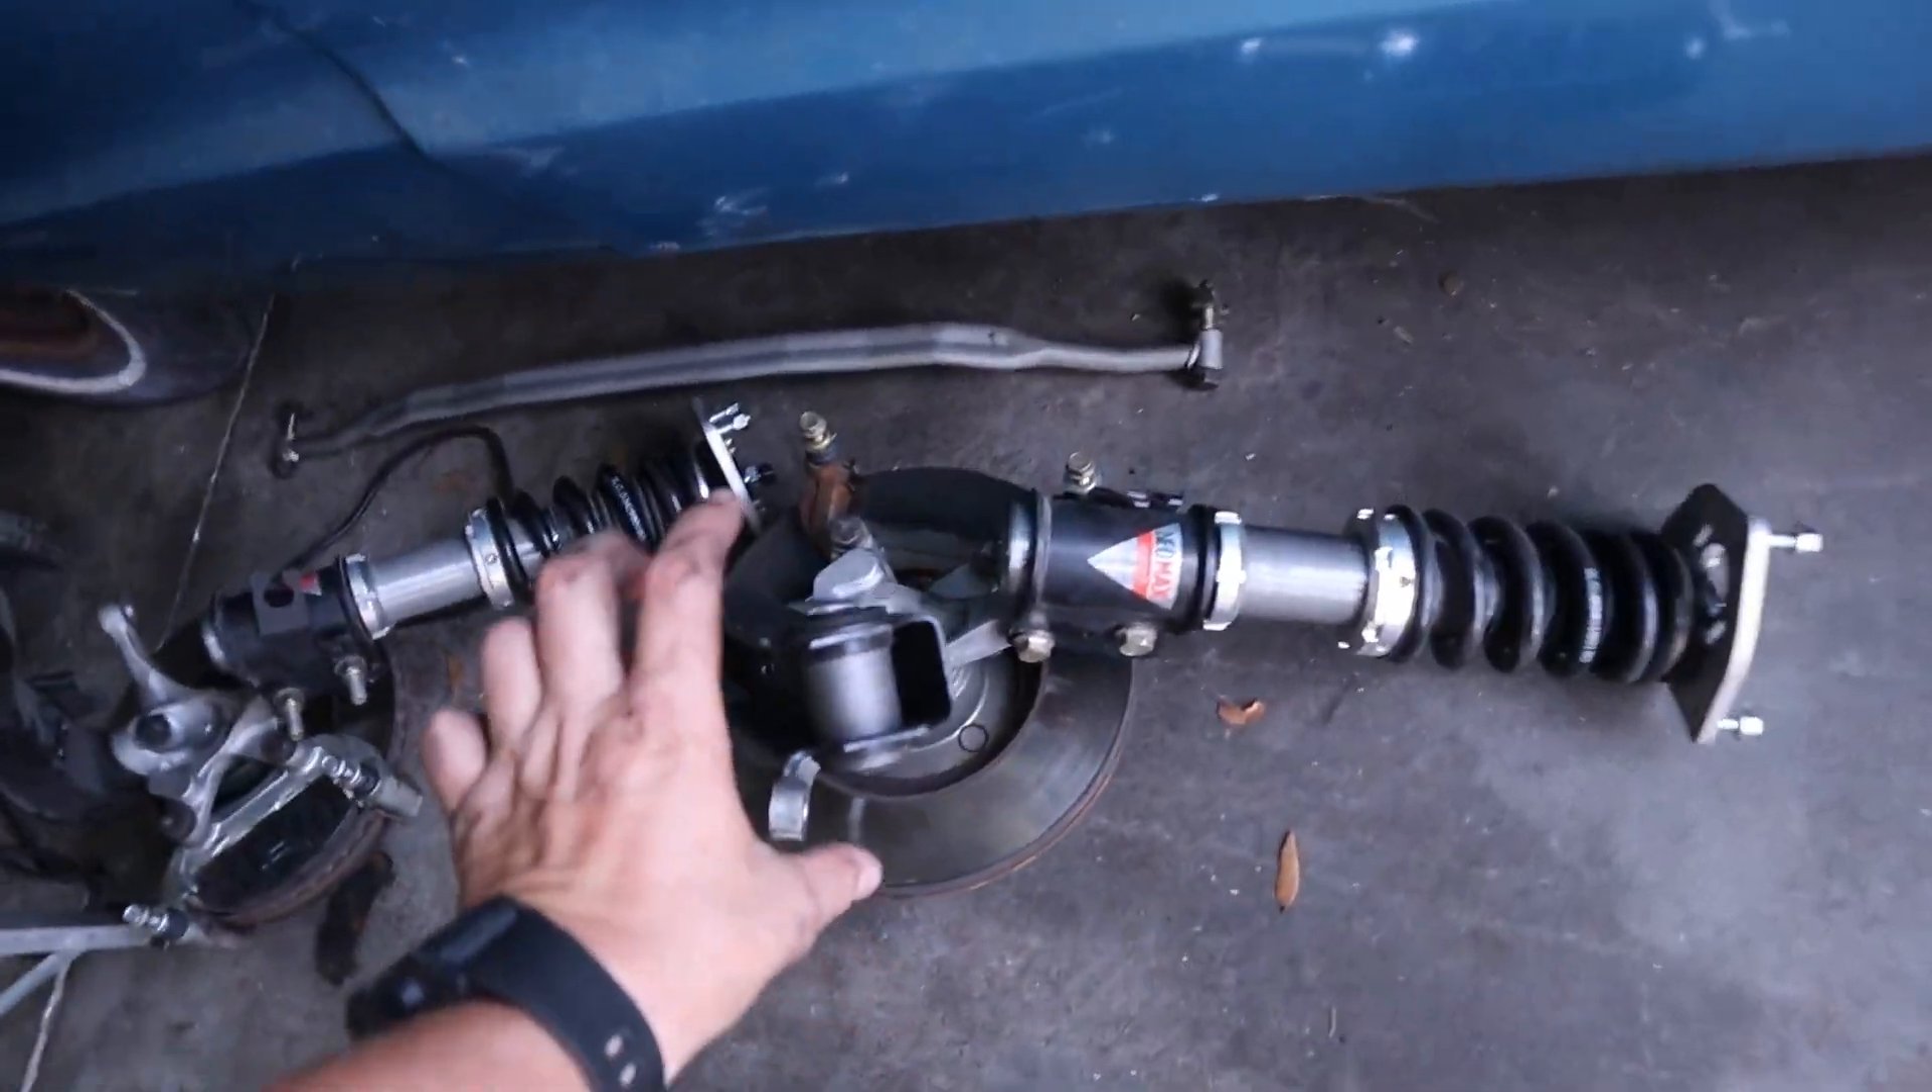And as you guys see, we did take off the whole suspension.